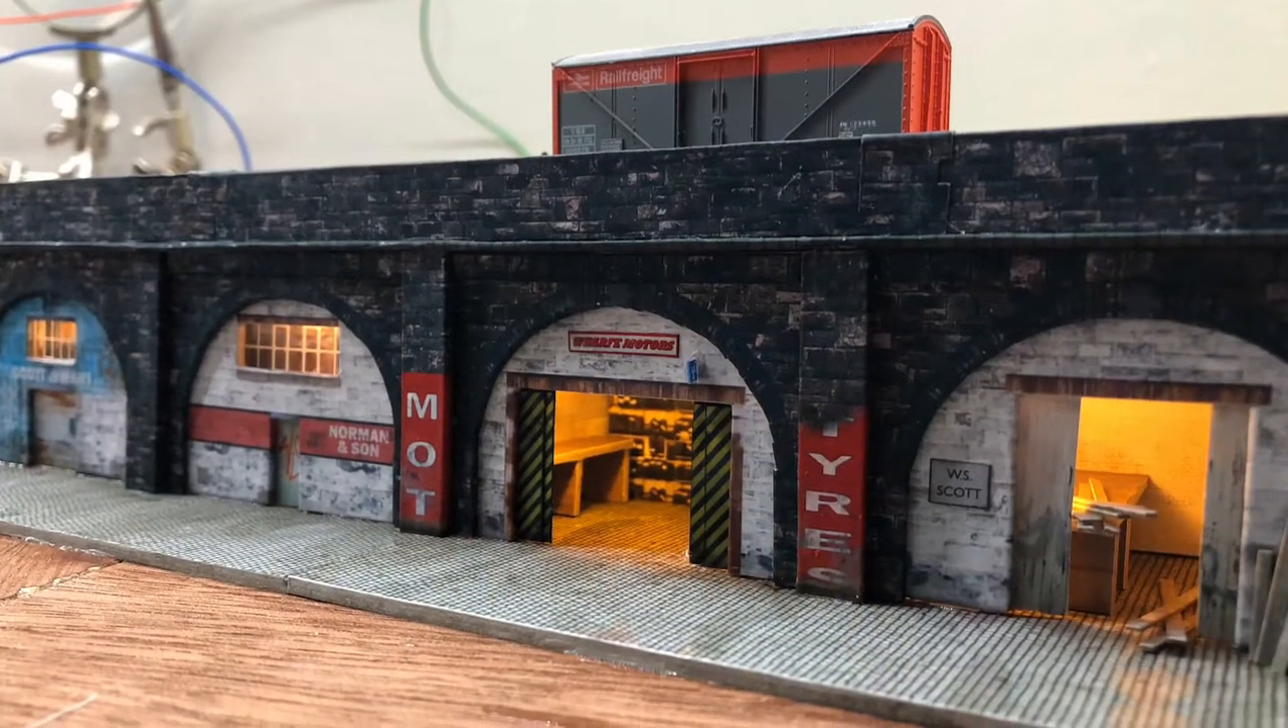Finally, I added the ledge and the wall along the top and finished off the final details.